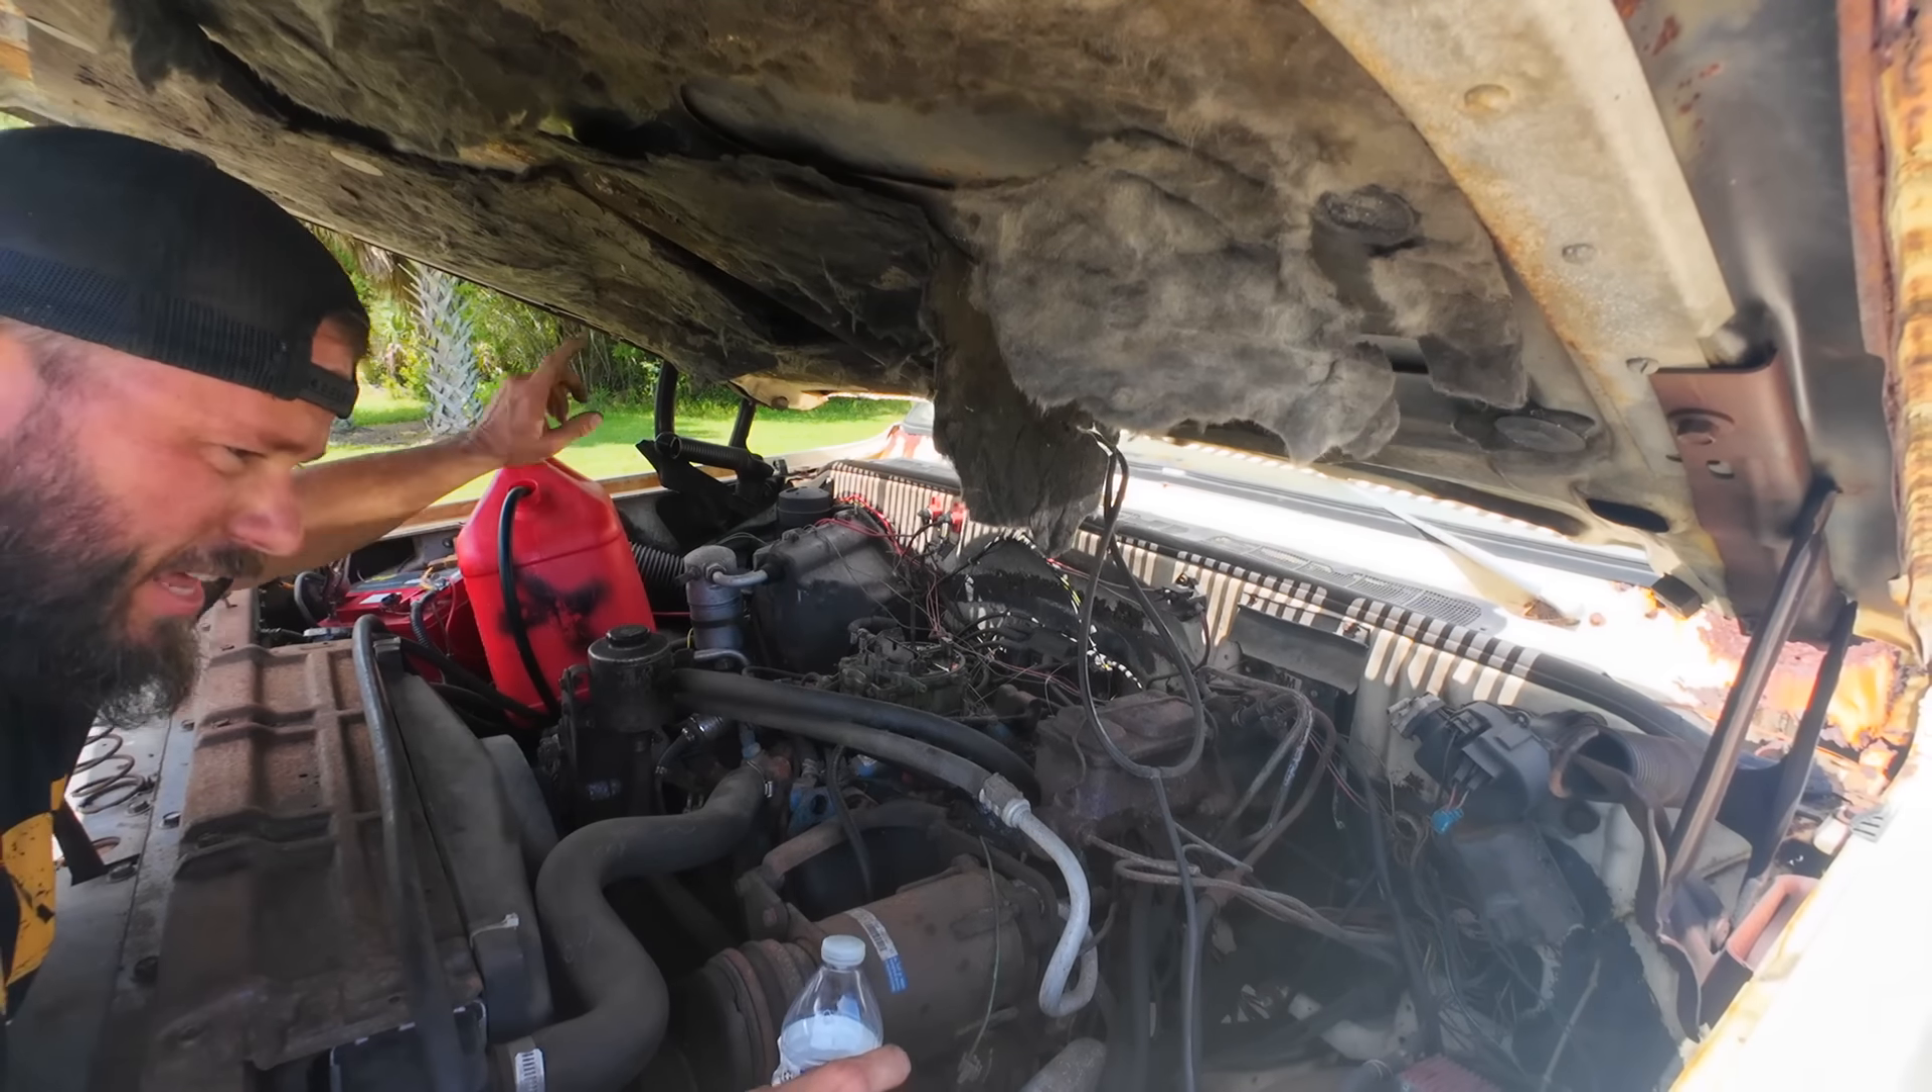All right, so I just added the fuel can back into the engine bay.